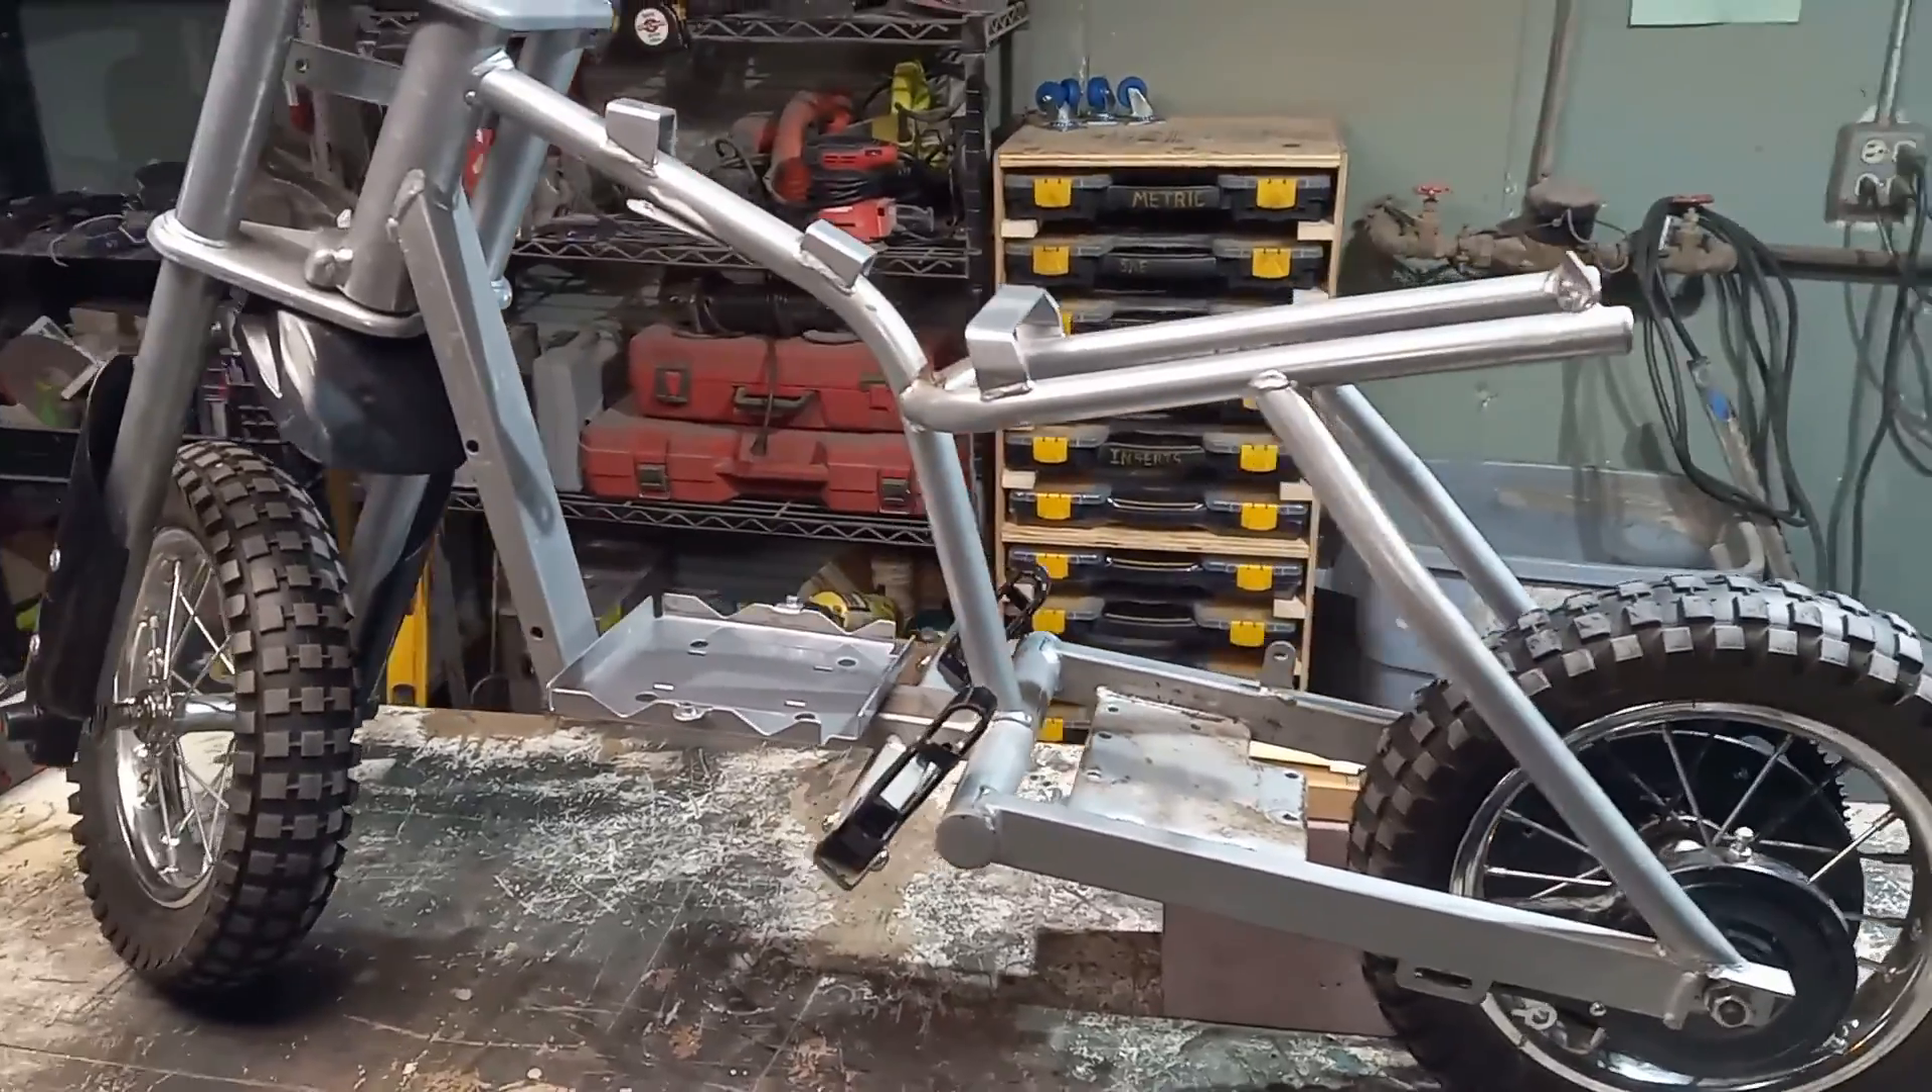As you can see we have all the electronics stripped out of the frame.